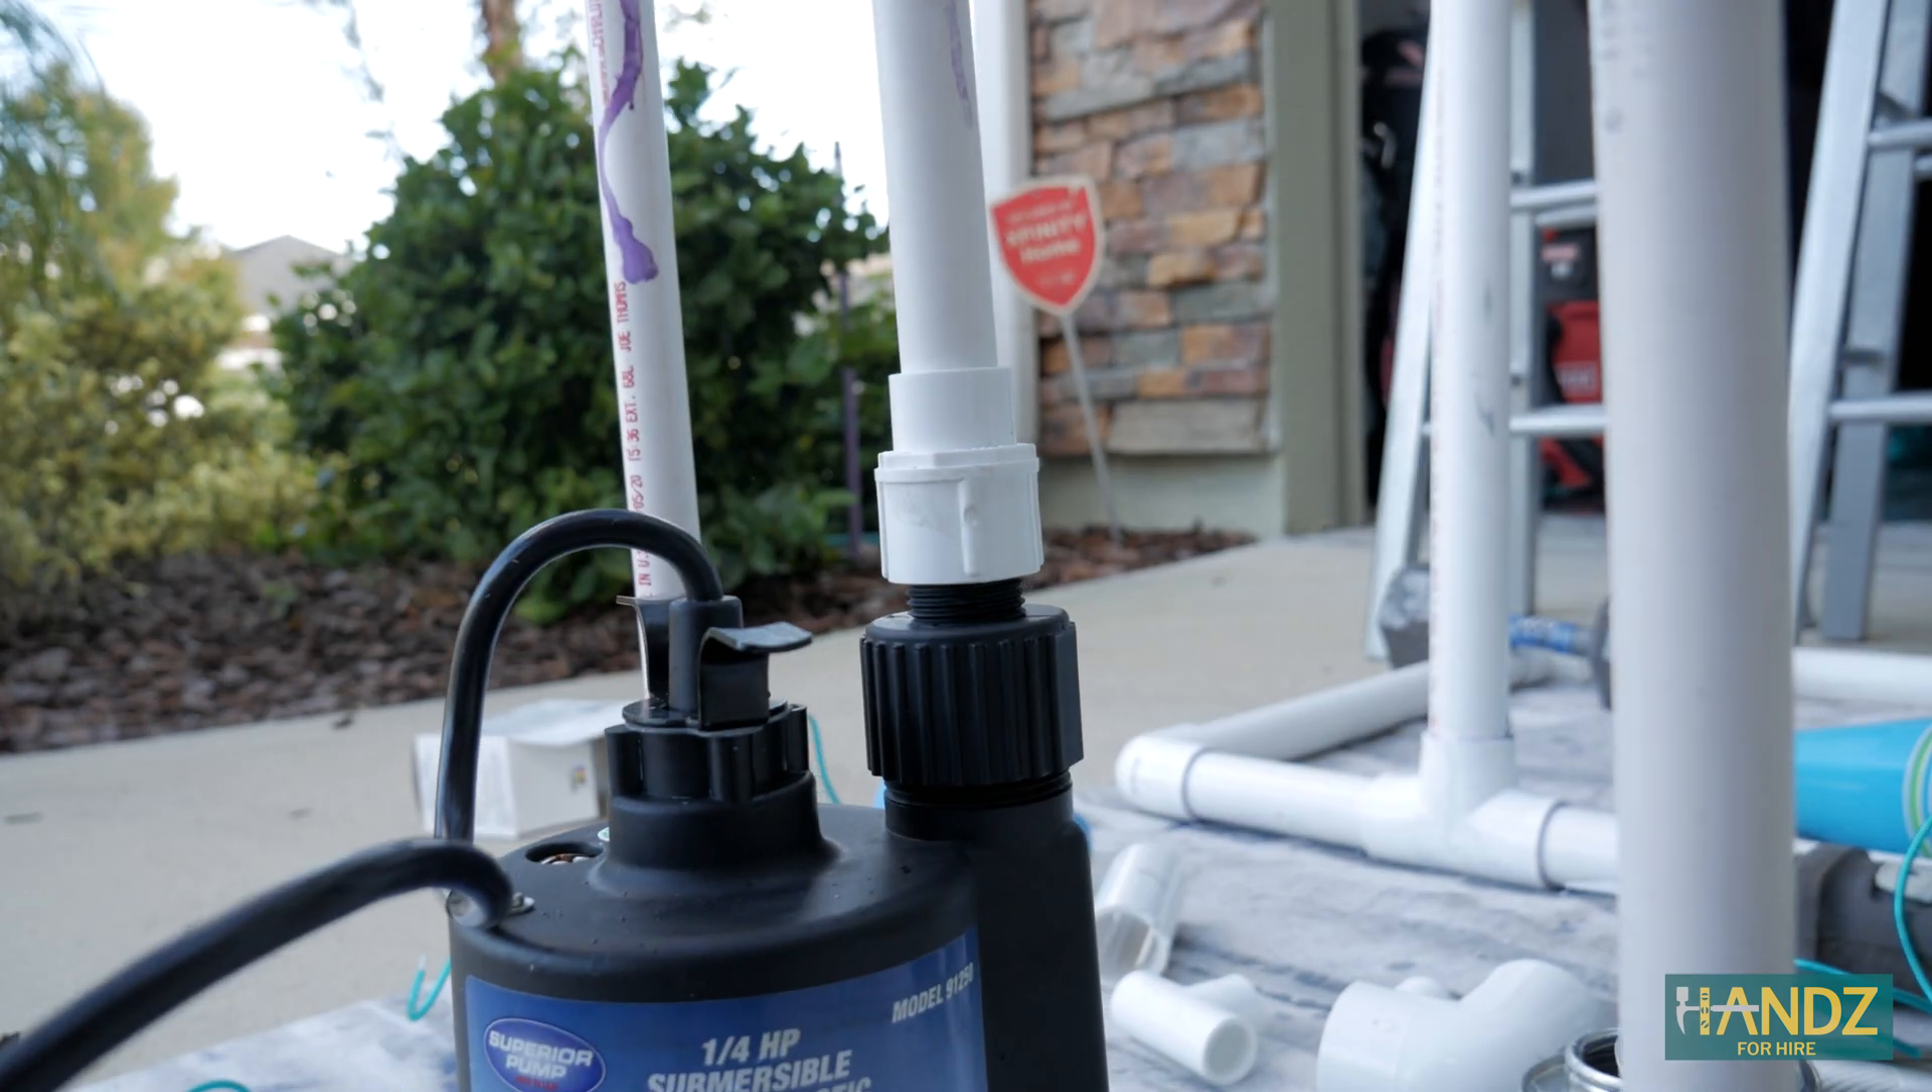I also got this awesome three quarters to half inch piece so I can just screw it in the top of the pump. It sits right in there.